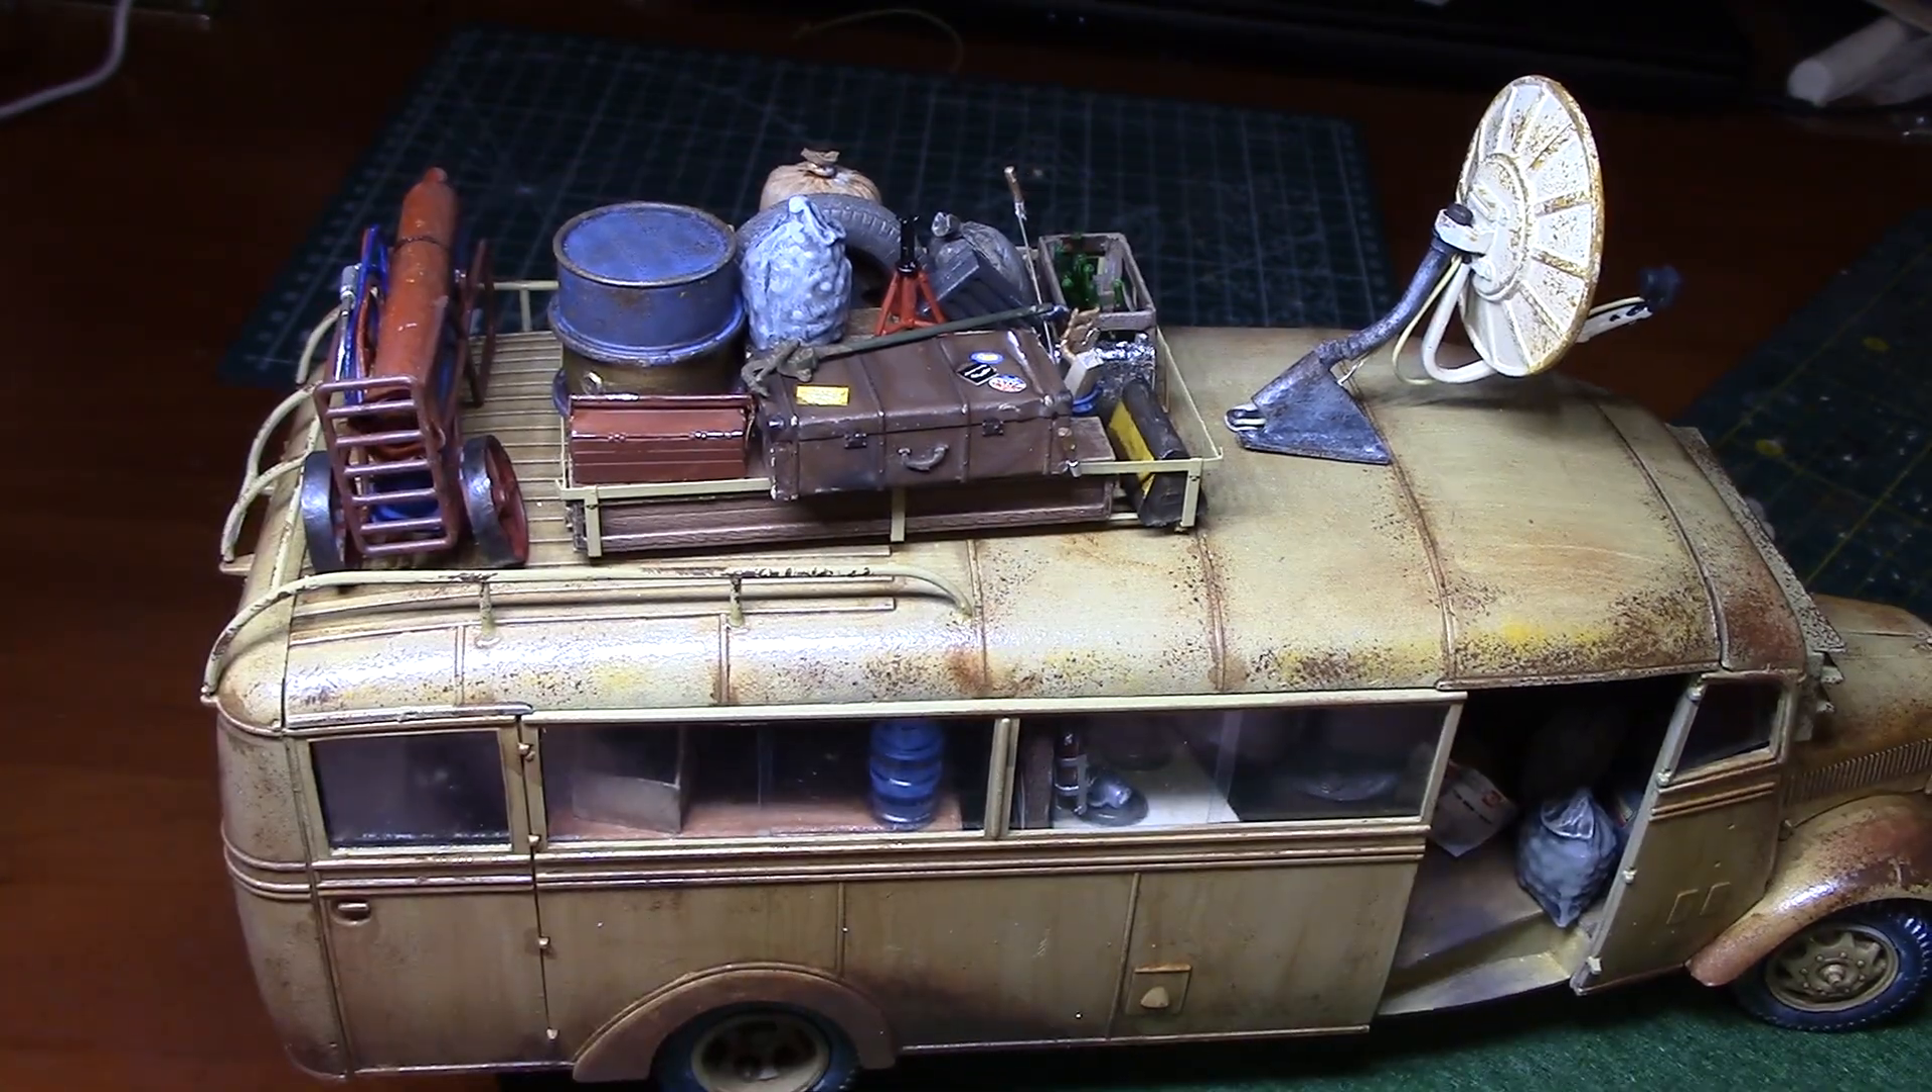А так, в принципе, практически весь багажник, который нам предлагал Роден, поставил на свое место.